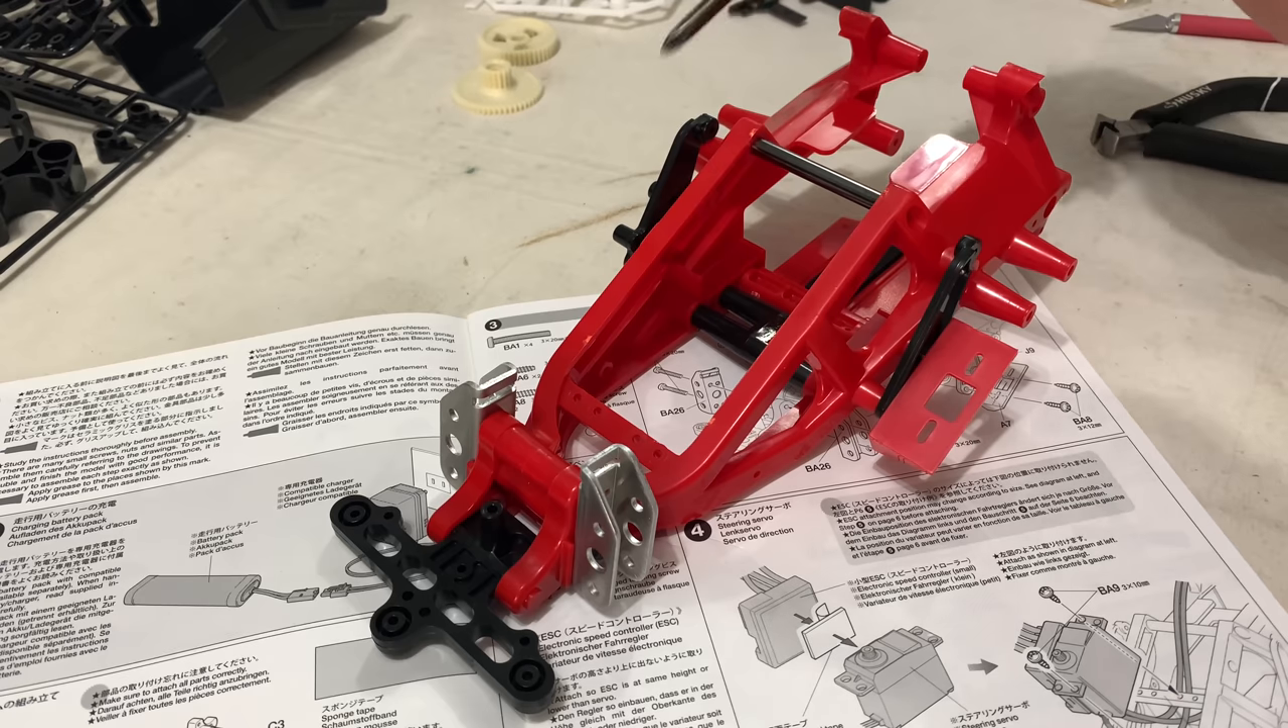Right that's step three done. So the metal front brackets are on either side. And the two plastic suspension shock mounts.